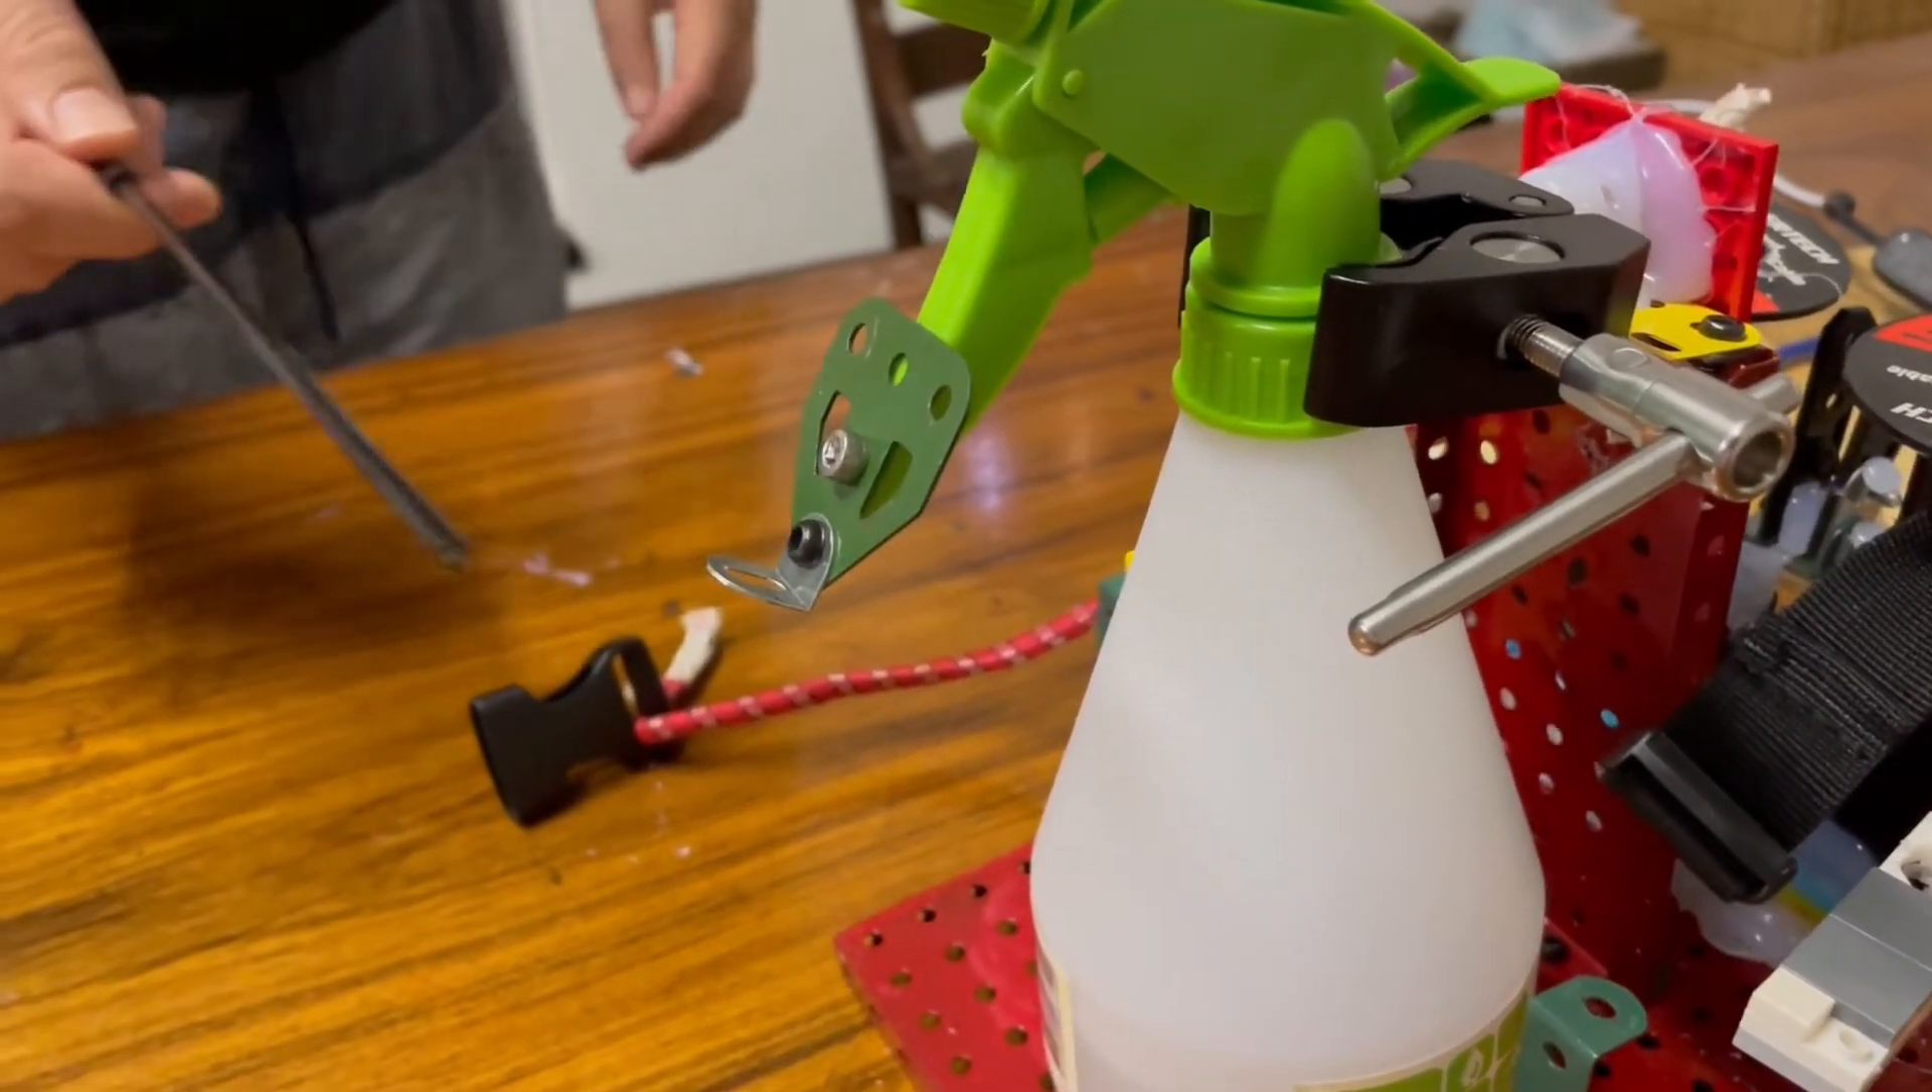And I've put this a bit of Meccano on the end of the handle just to give it a little bit more leverage.